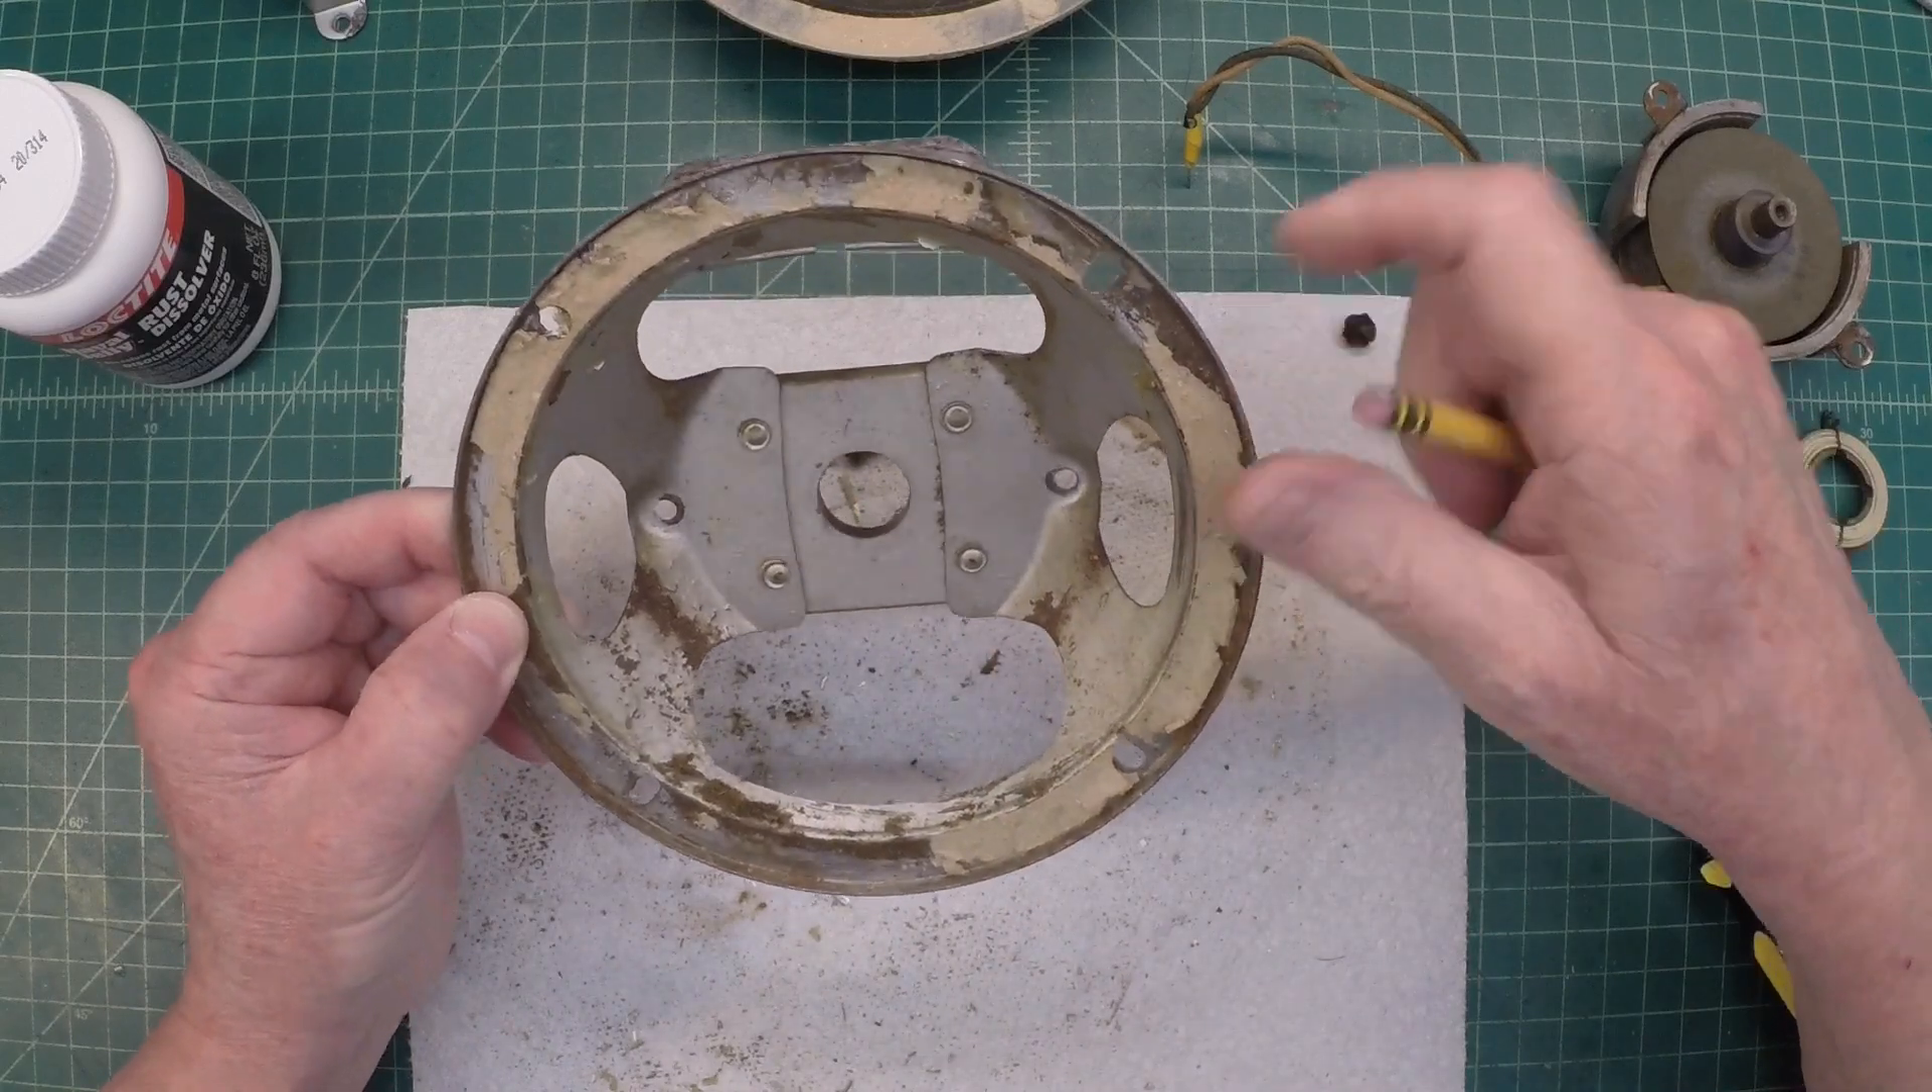This is the soft iron material right here. It's been attached to the frame itself by some pop rivets you can see.